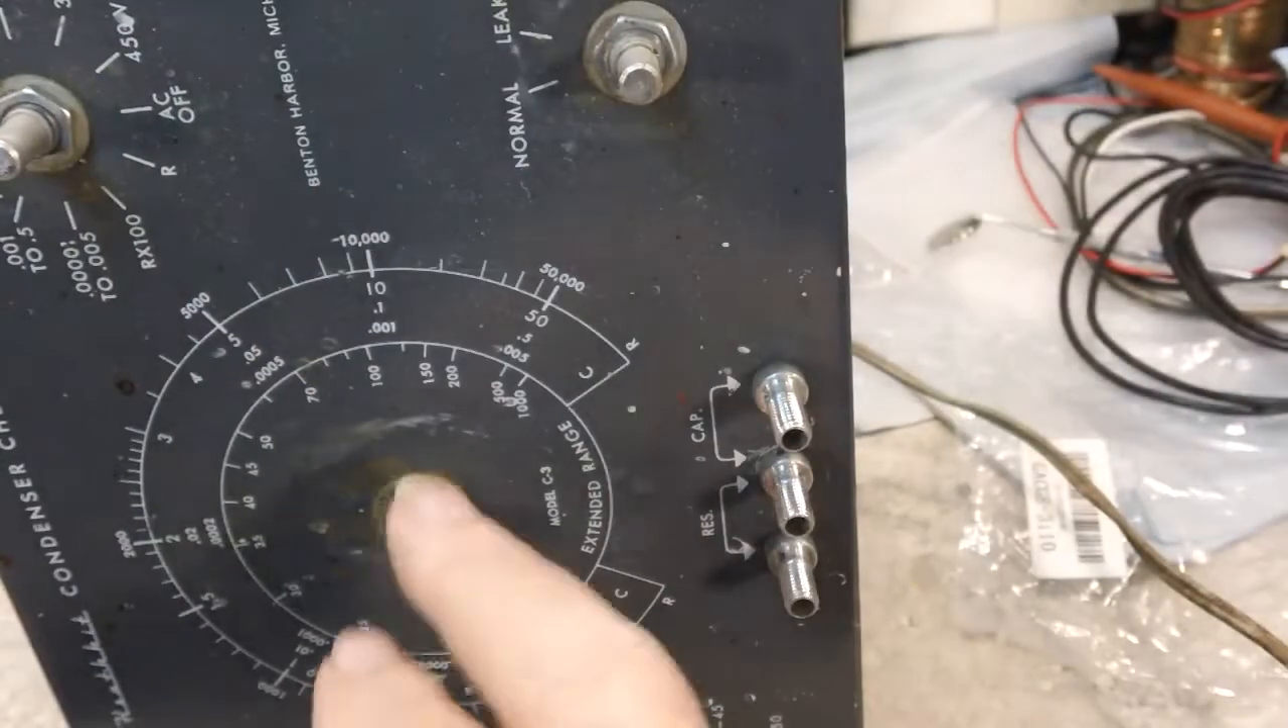I already have the knobs off they came off with no problems.